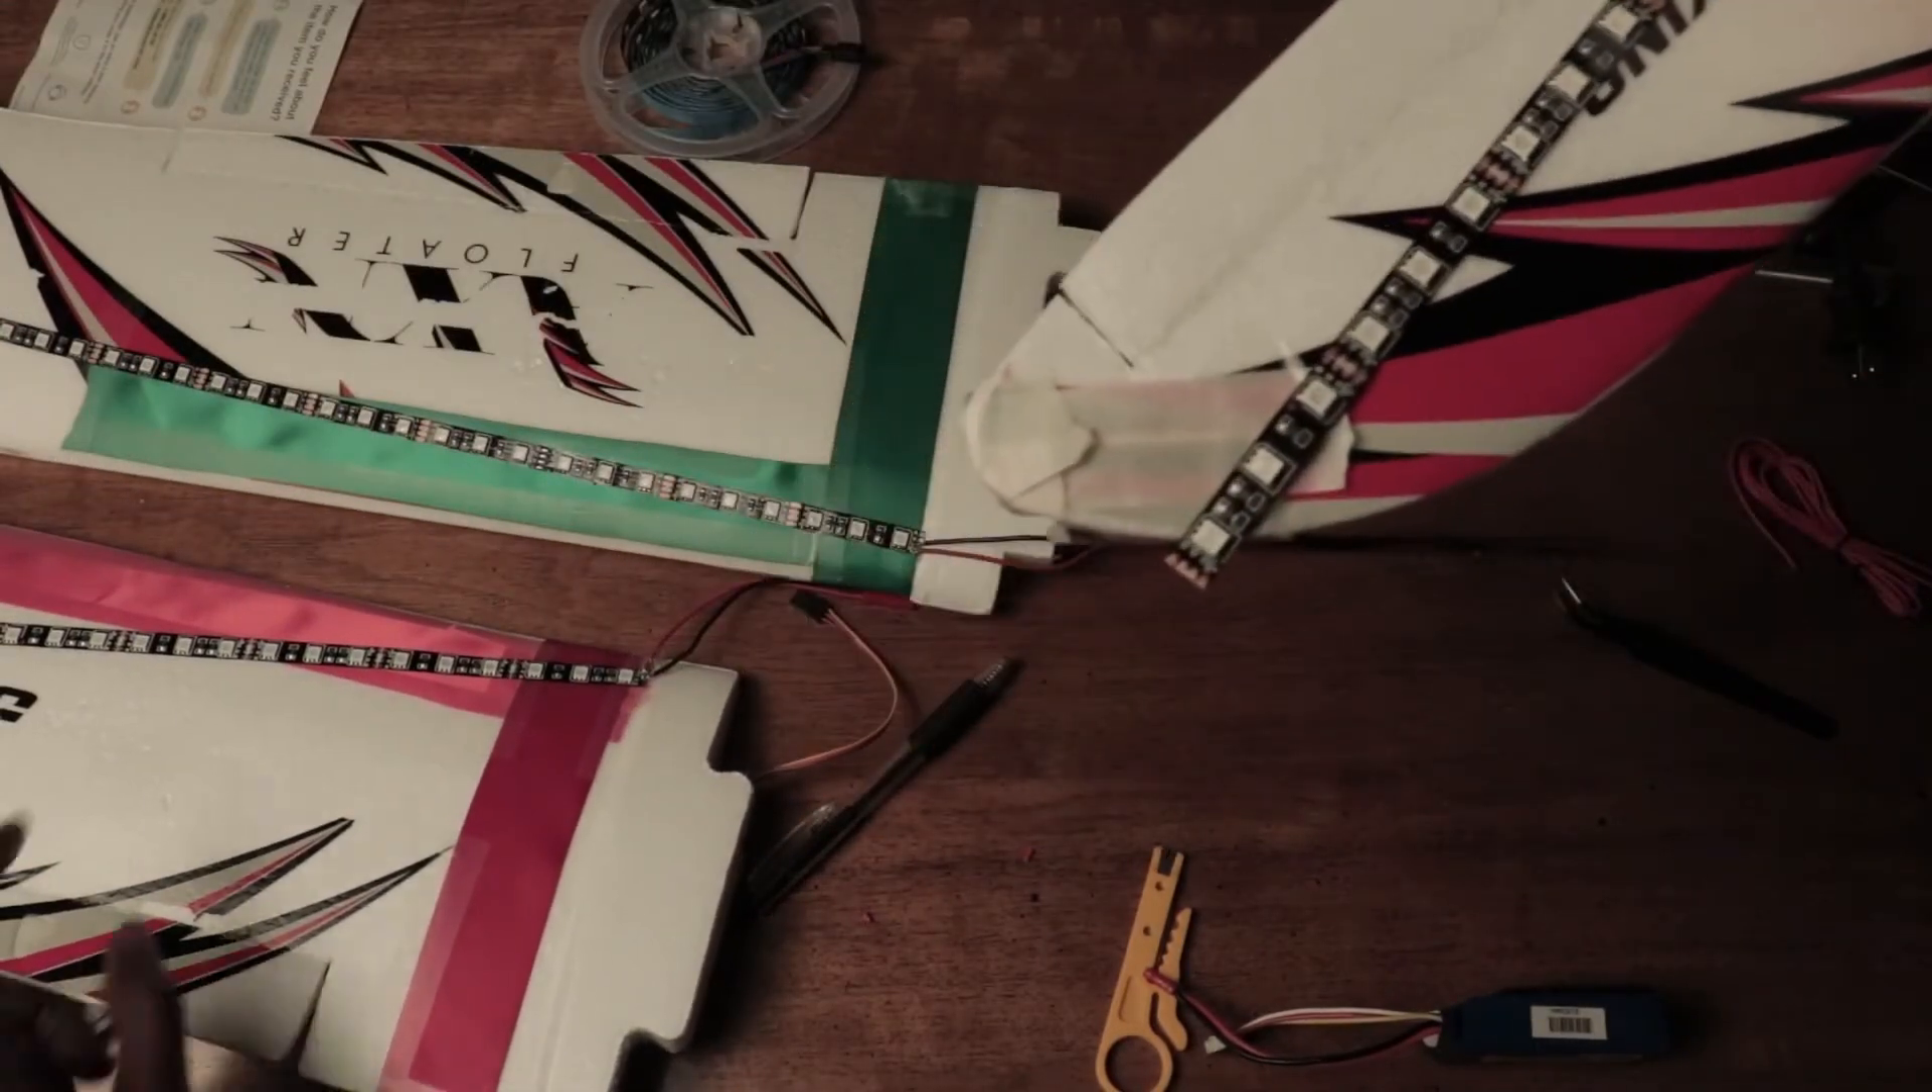Alright, so I have installed the LEDs. All of them.